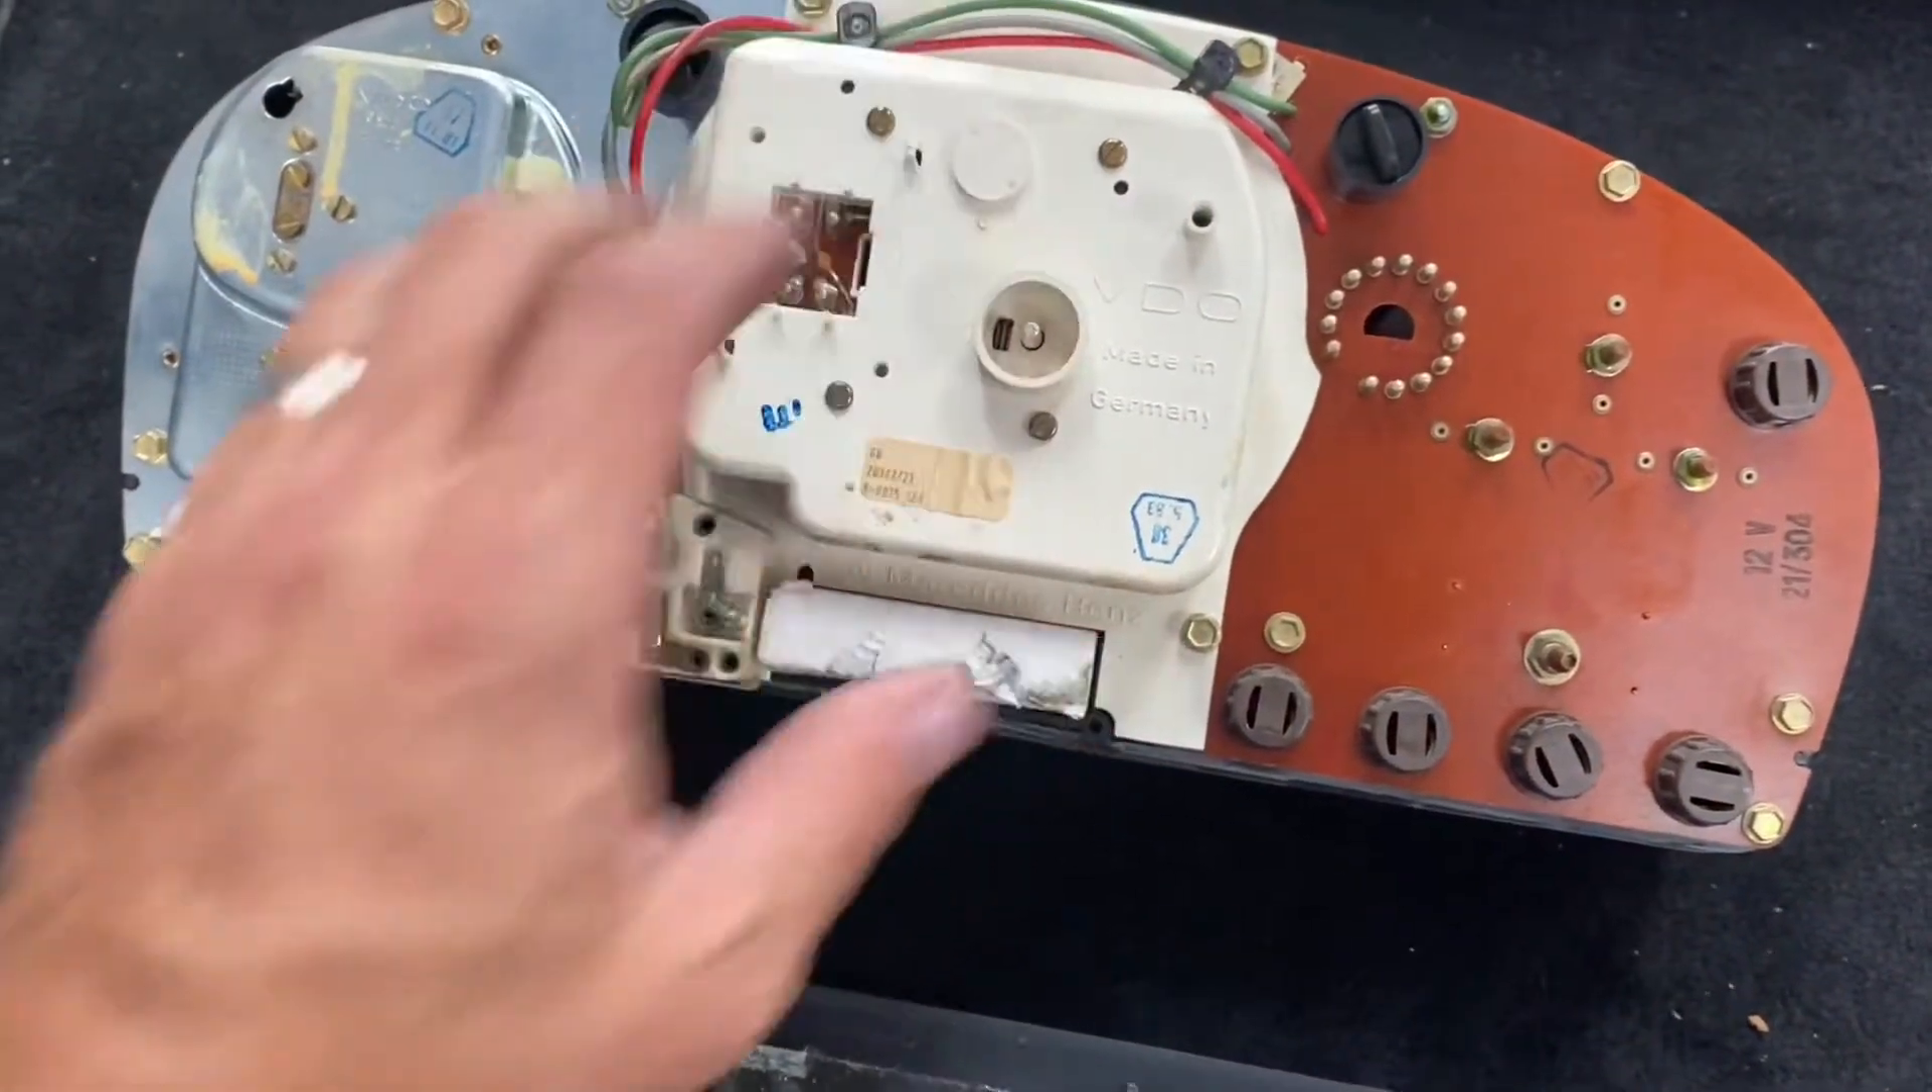Here you can turn this carefully until you can pull it out just like this and then like that and now you have the instrument cluster completely out of the car.